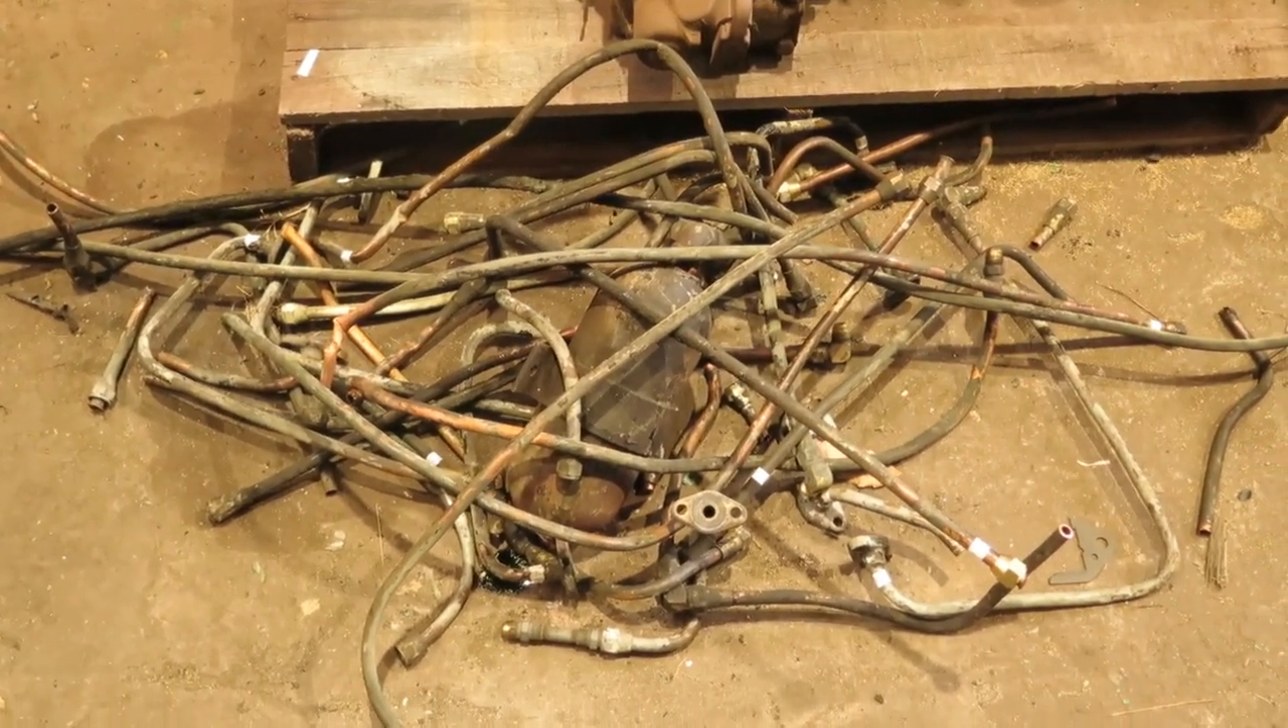And, if we pan over here, that's all the copper tubing we took off. So, an awful lot of stuff removed and out of the way.